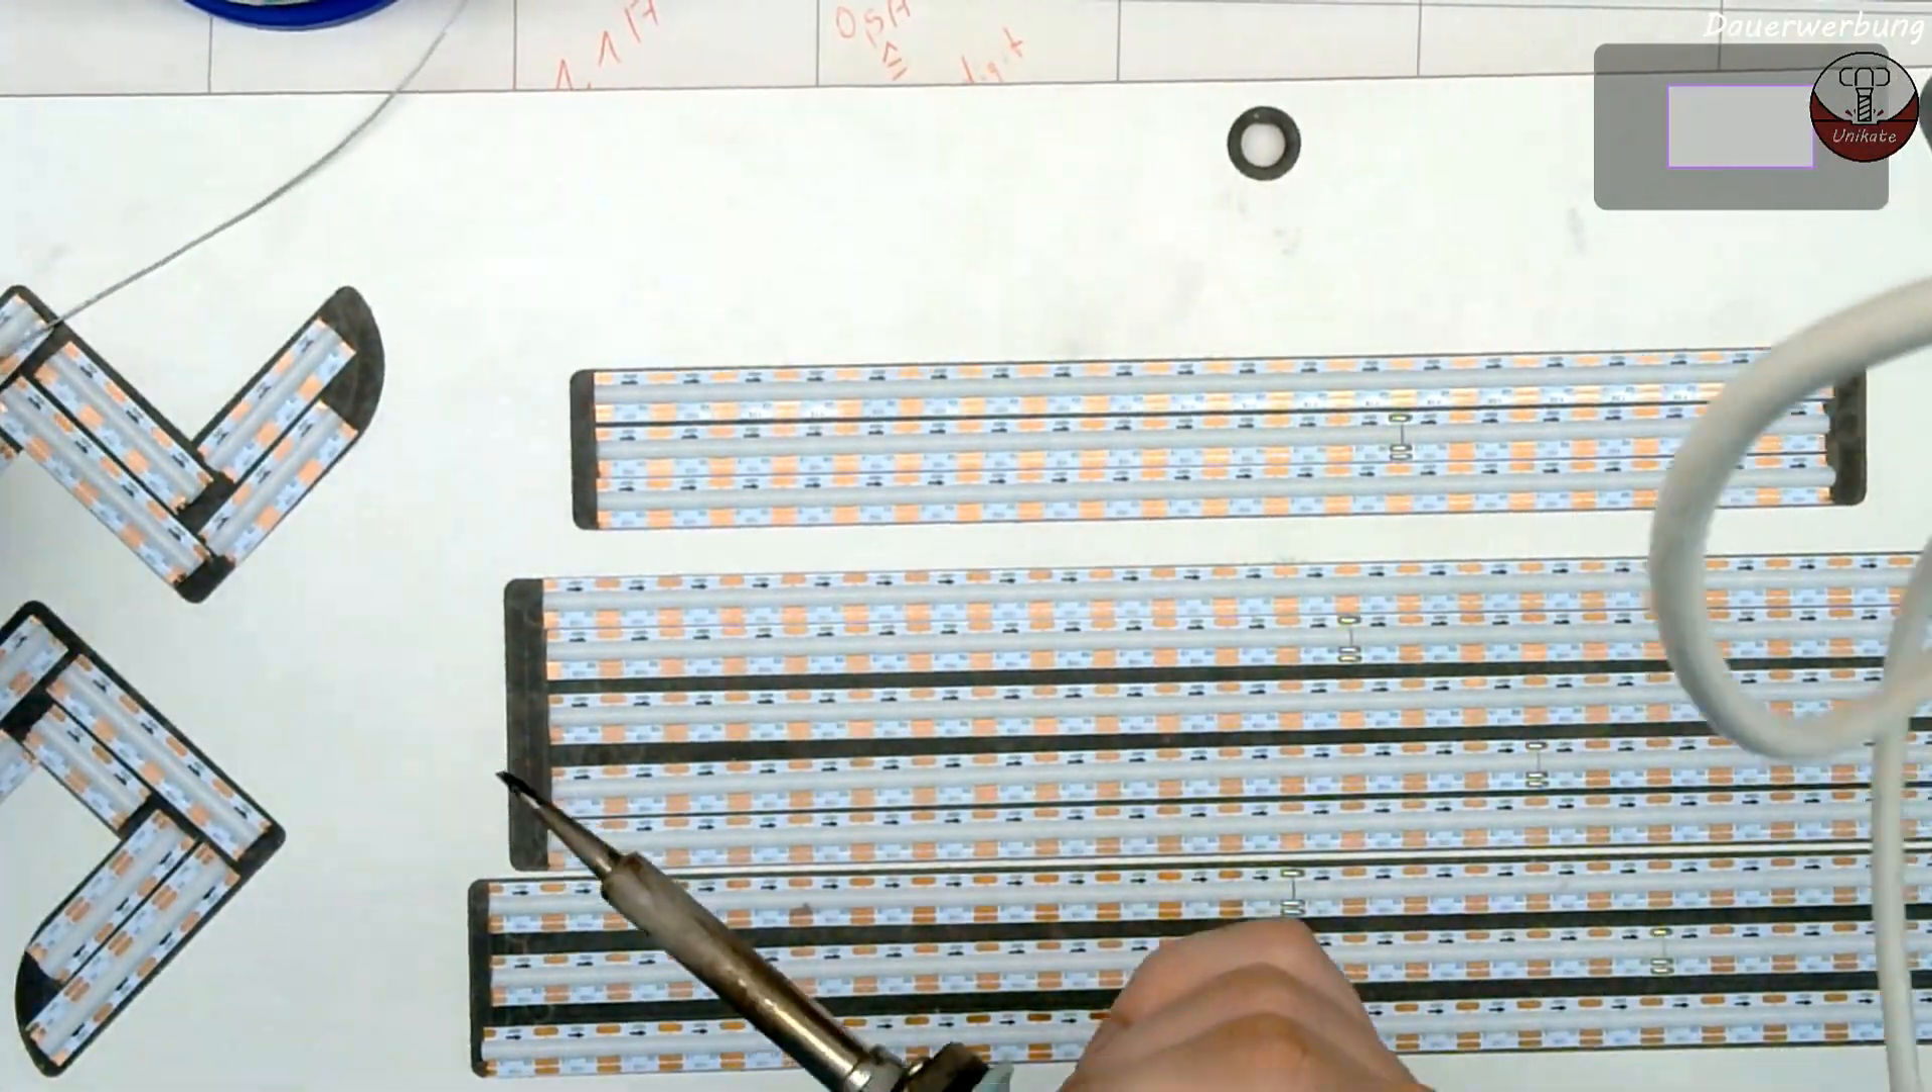Wie man sehen kann, sind die LED-Streifen schon aufgeklebt.